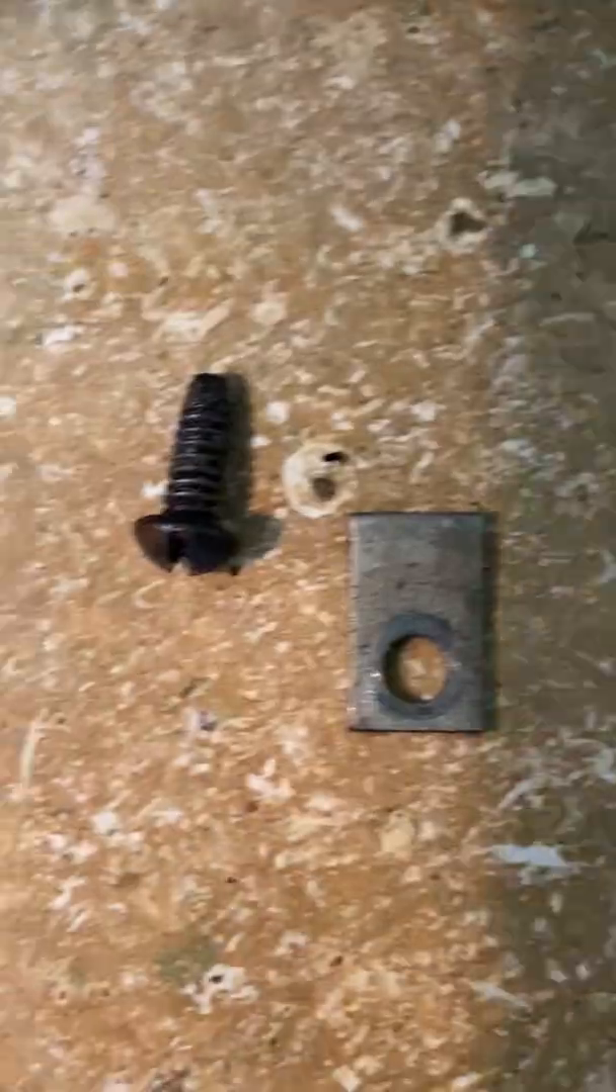All right, I removed the screw and the retaining clip.